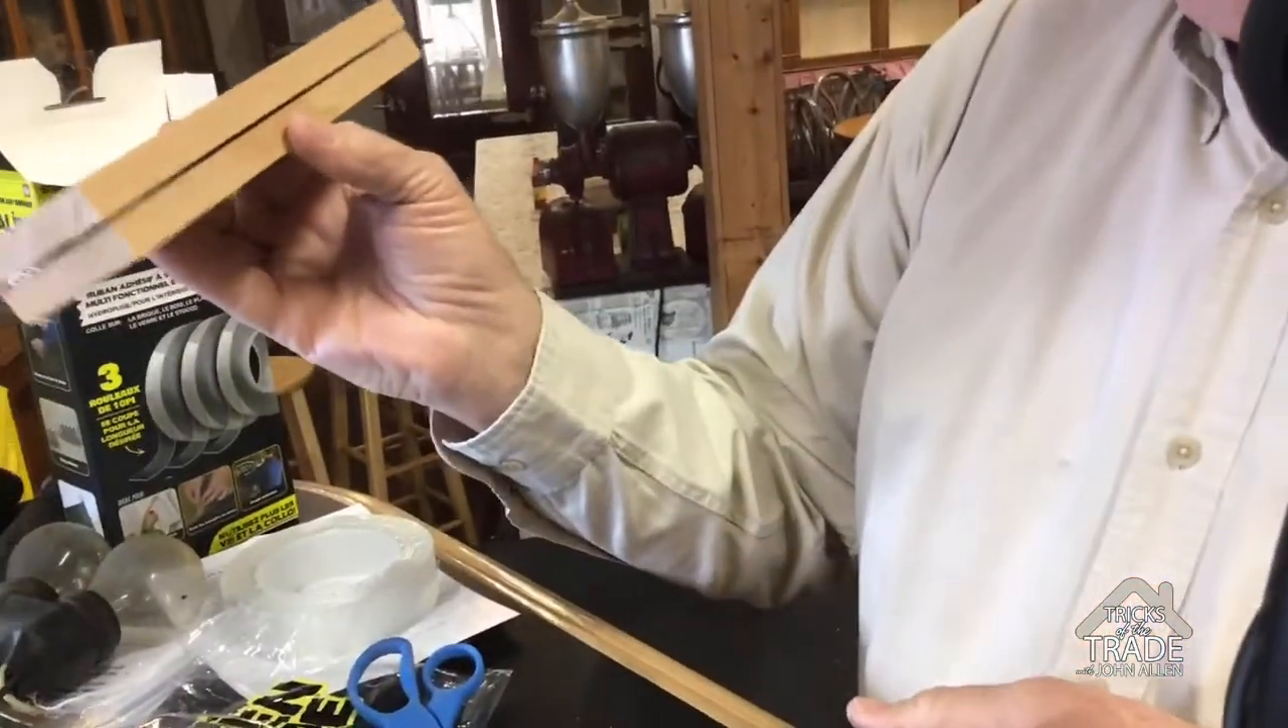So now we got two pieces stuck together and I see a little gap right here between the woods.